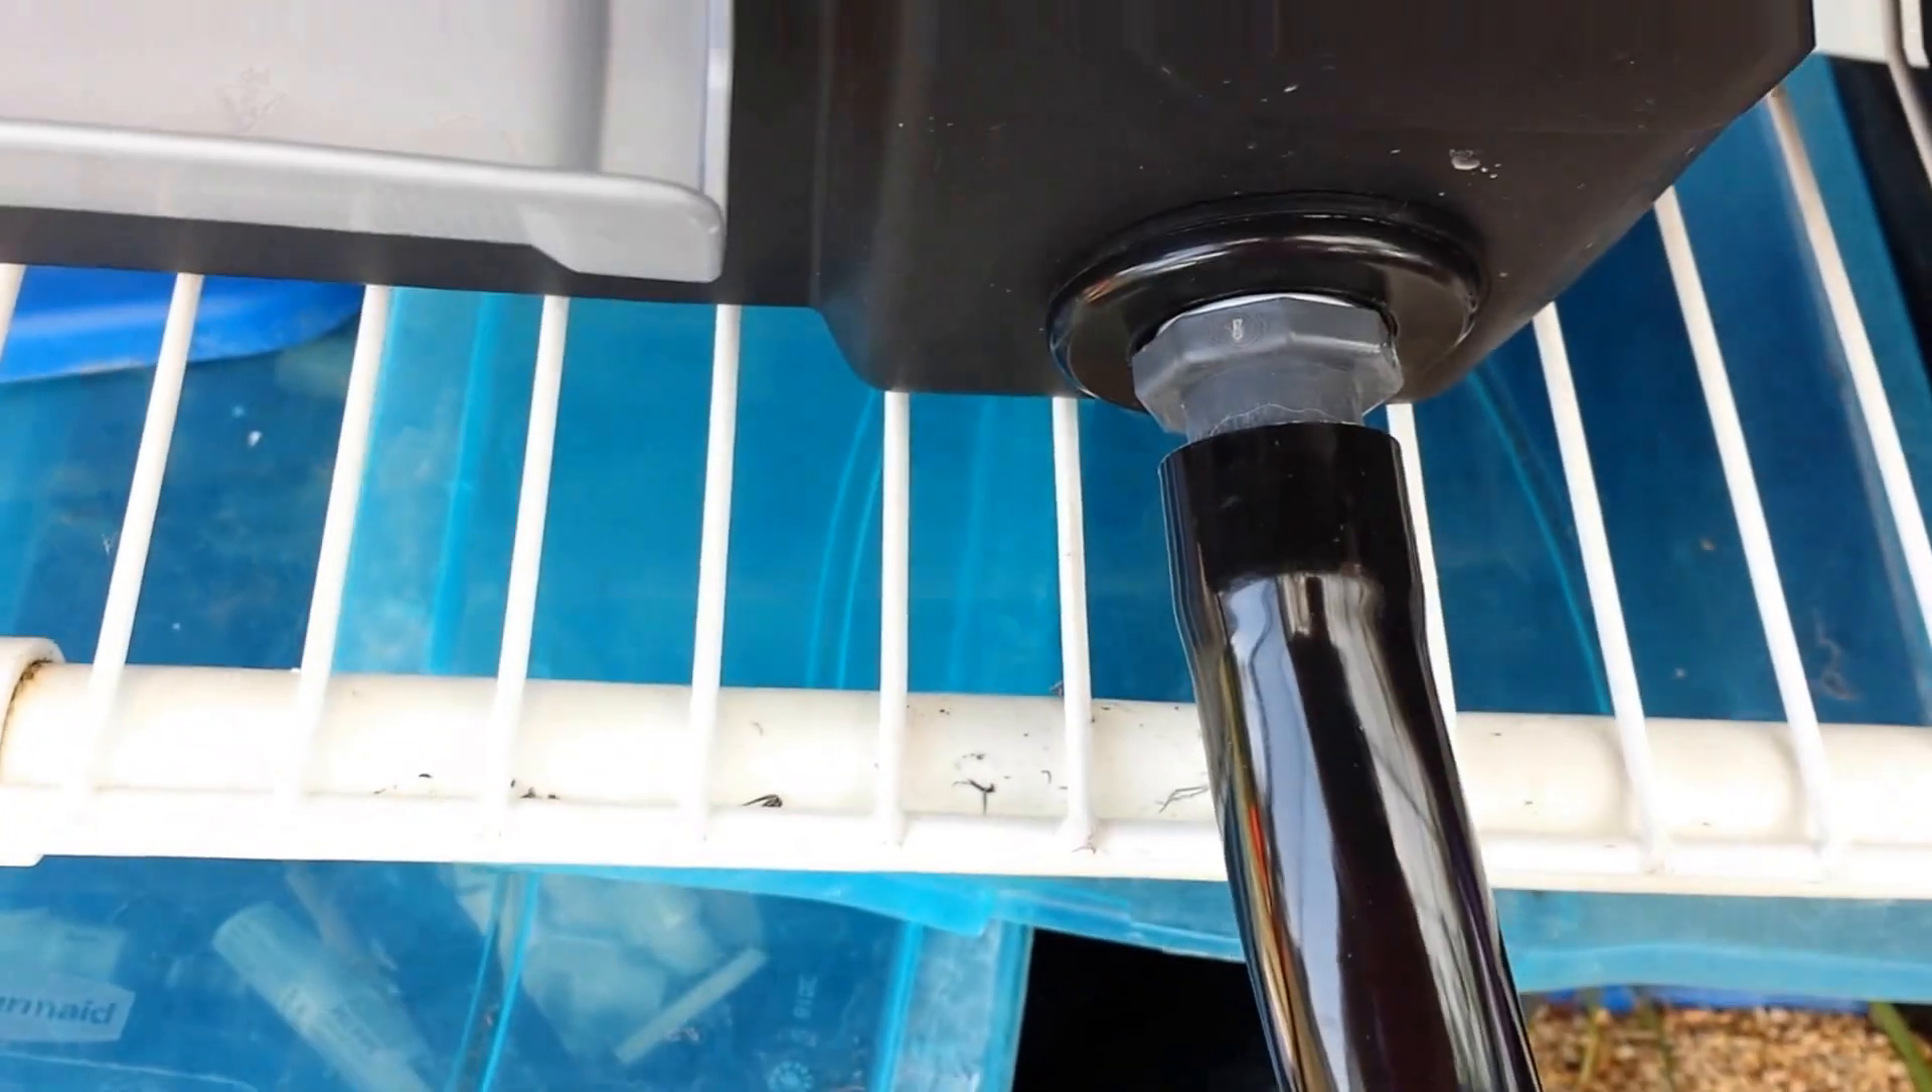My bulkhead comes out here. There's the hose and the pipe fitting that we just did.